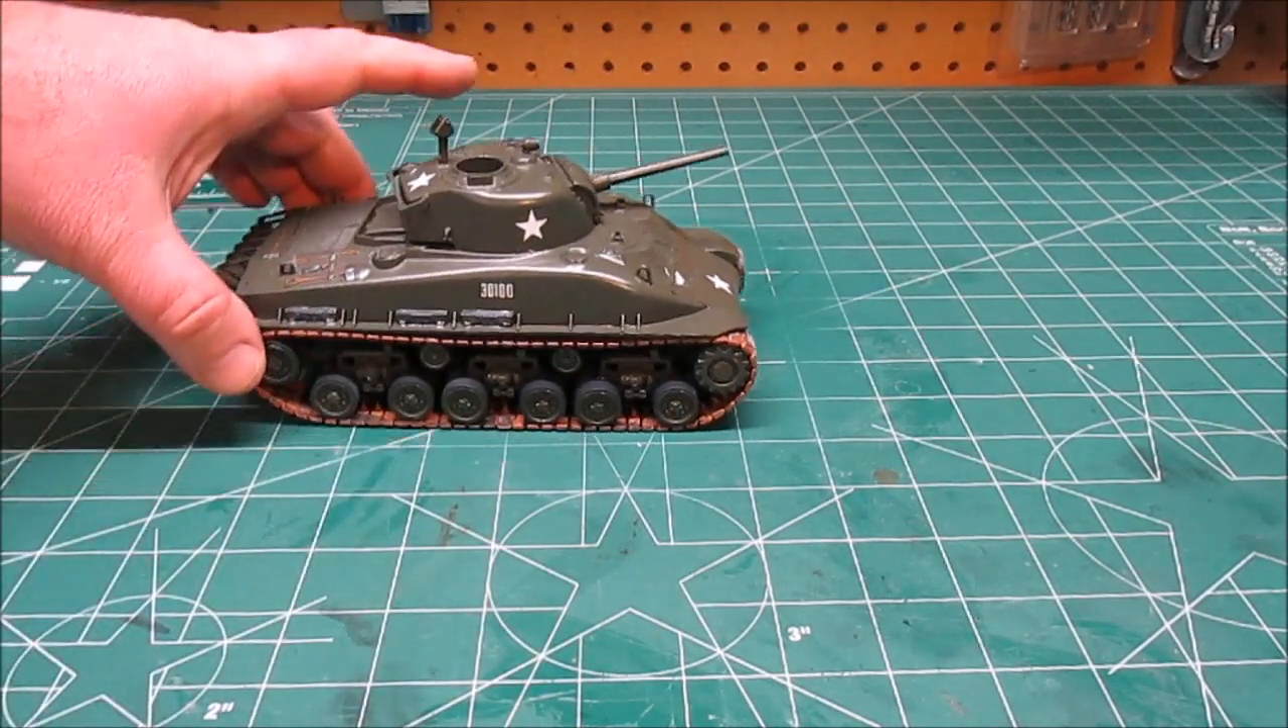I gloss coated over those decals so that I can start painting and weathering, the tracks are attached, they went on just fine.